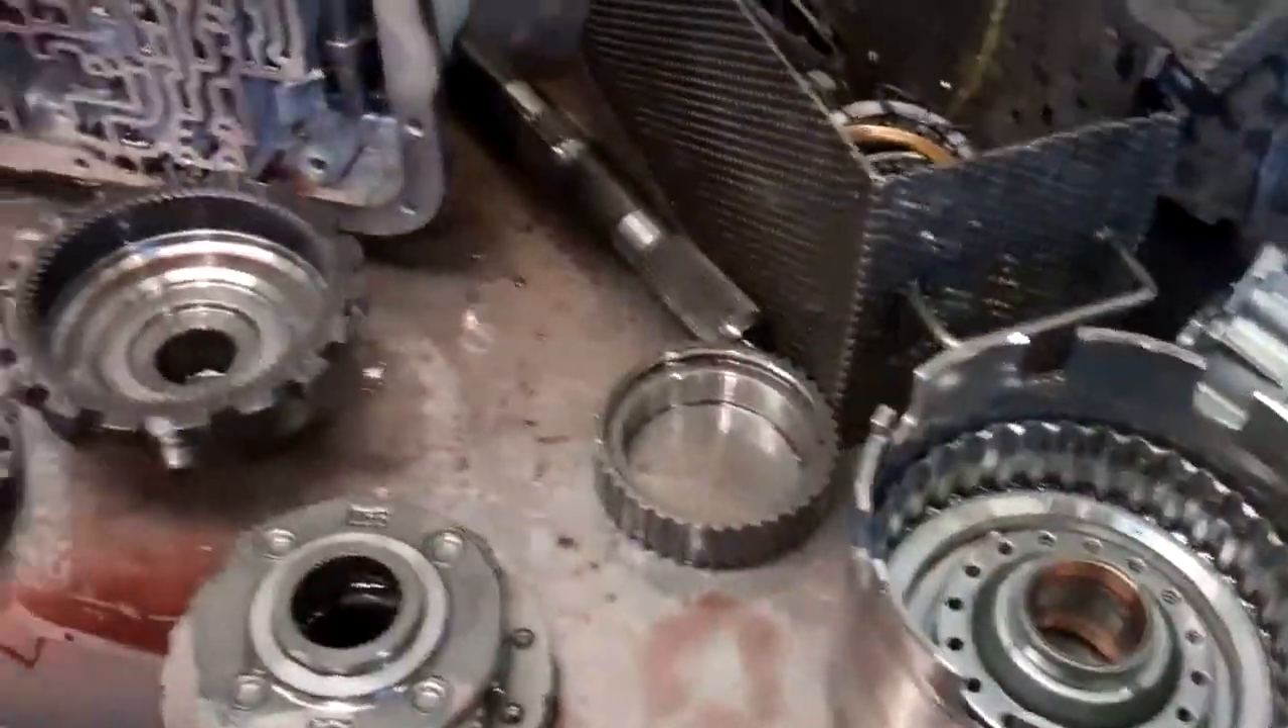Steve, we have your Tahoe transmission disassembled and laid out on the bench here.